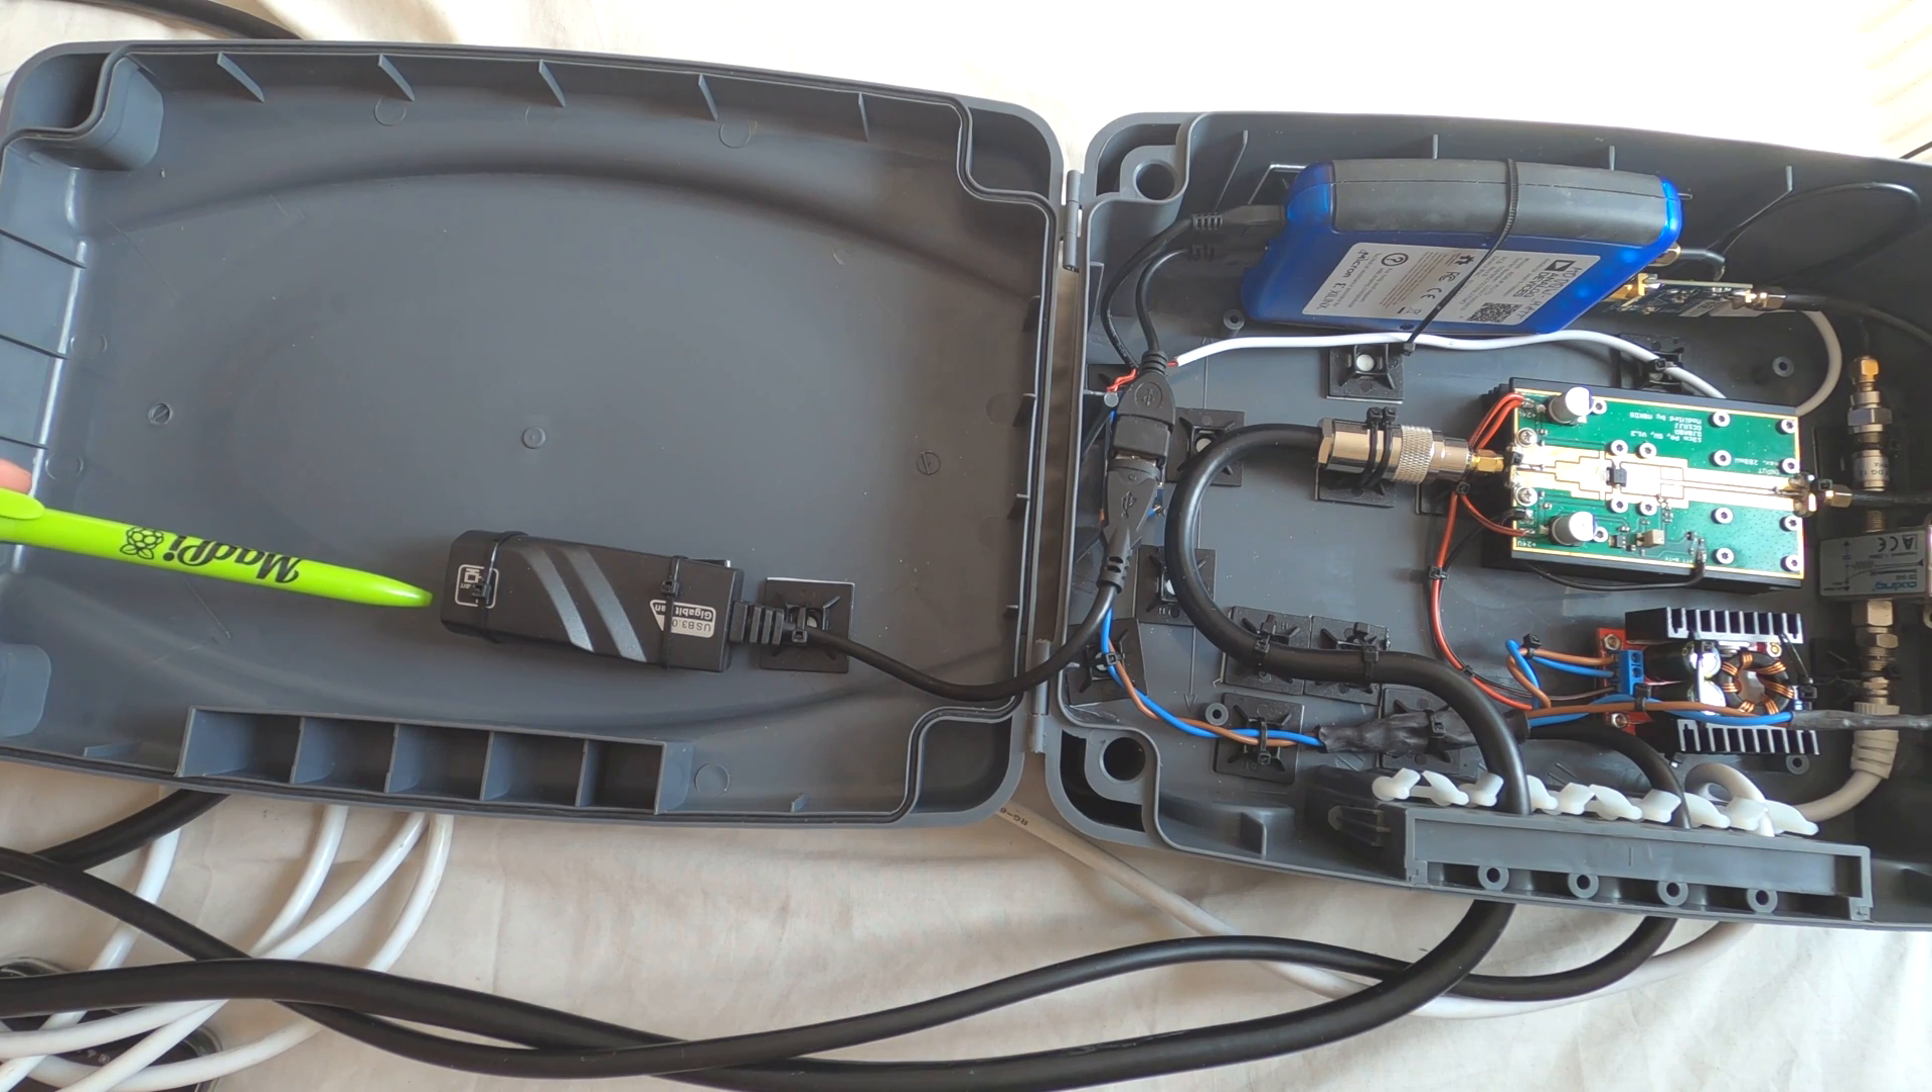I have attached the ethernet adapter to the underside of the lid.